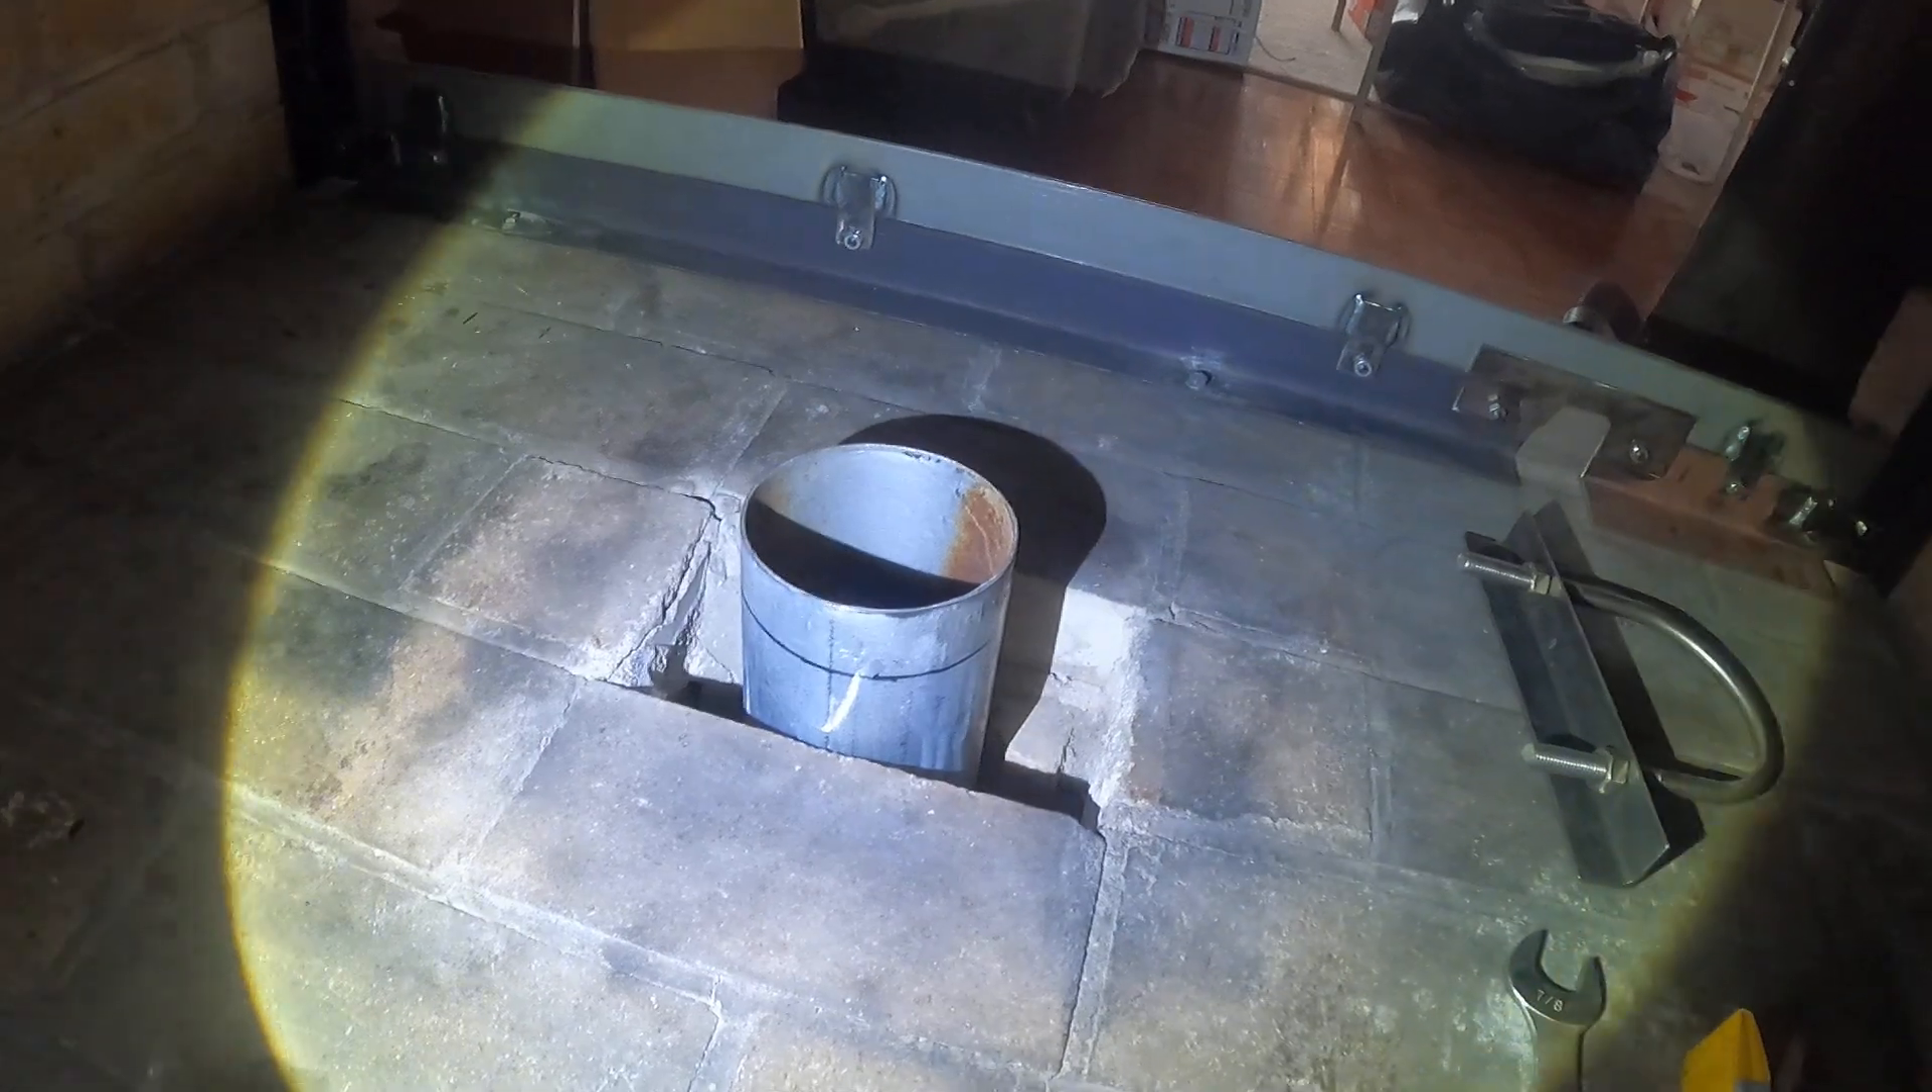Hello yes so we finished measuring the pipe and now it turns out that it's a little too high because when we put it in it's sticking up higher than it should be.